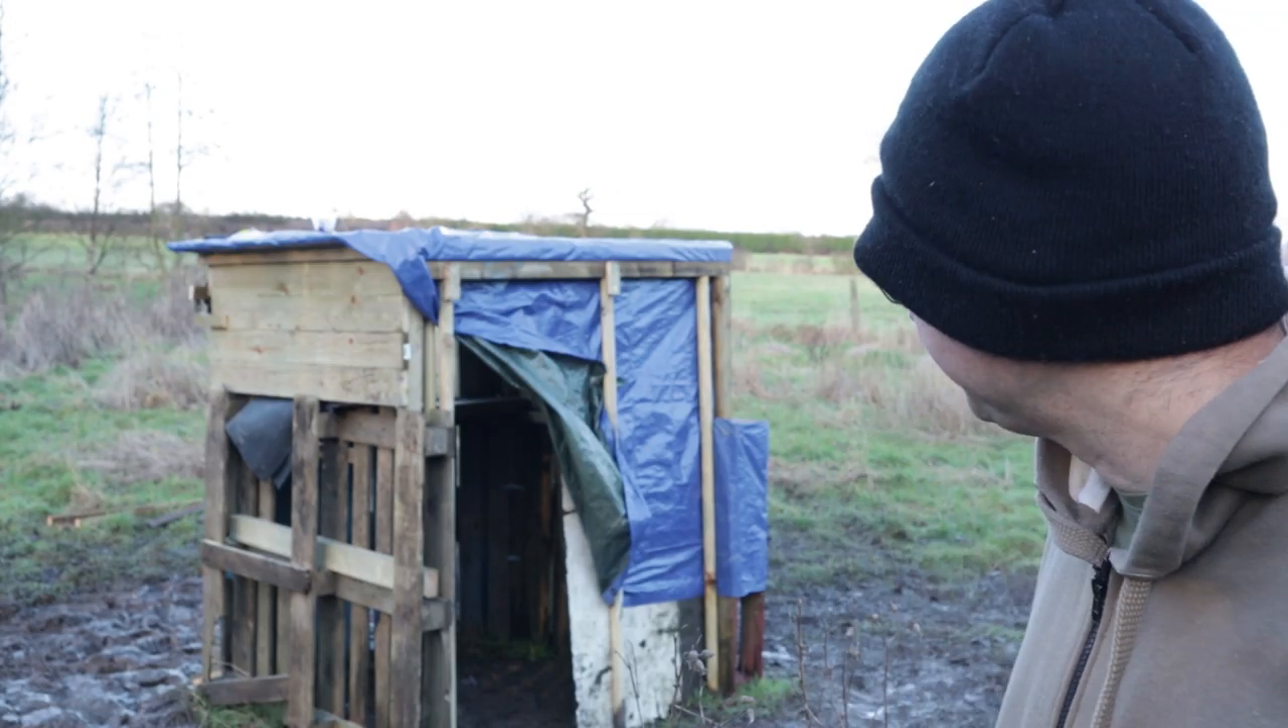You've probably noticed I've still got some gaps on the walls of the hide.